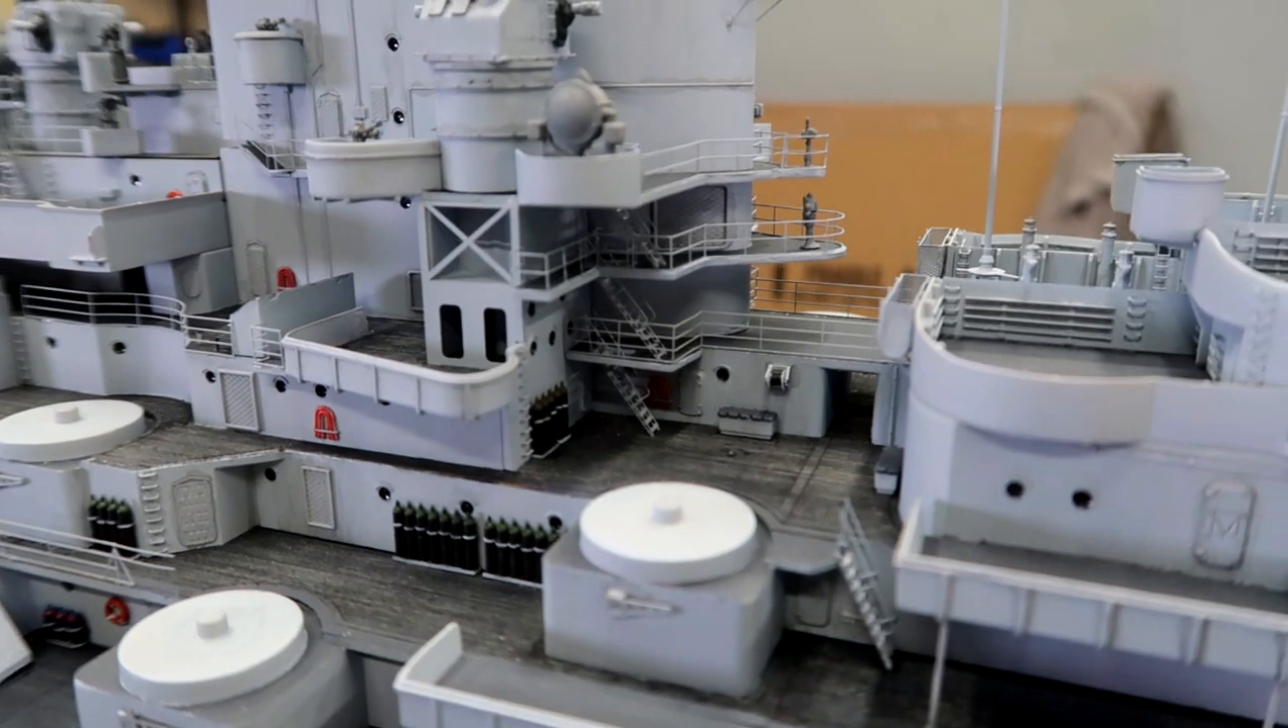We've got our ladders in place there stairs and railing and everything.